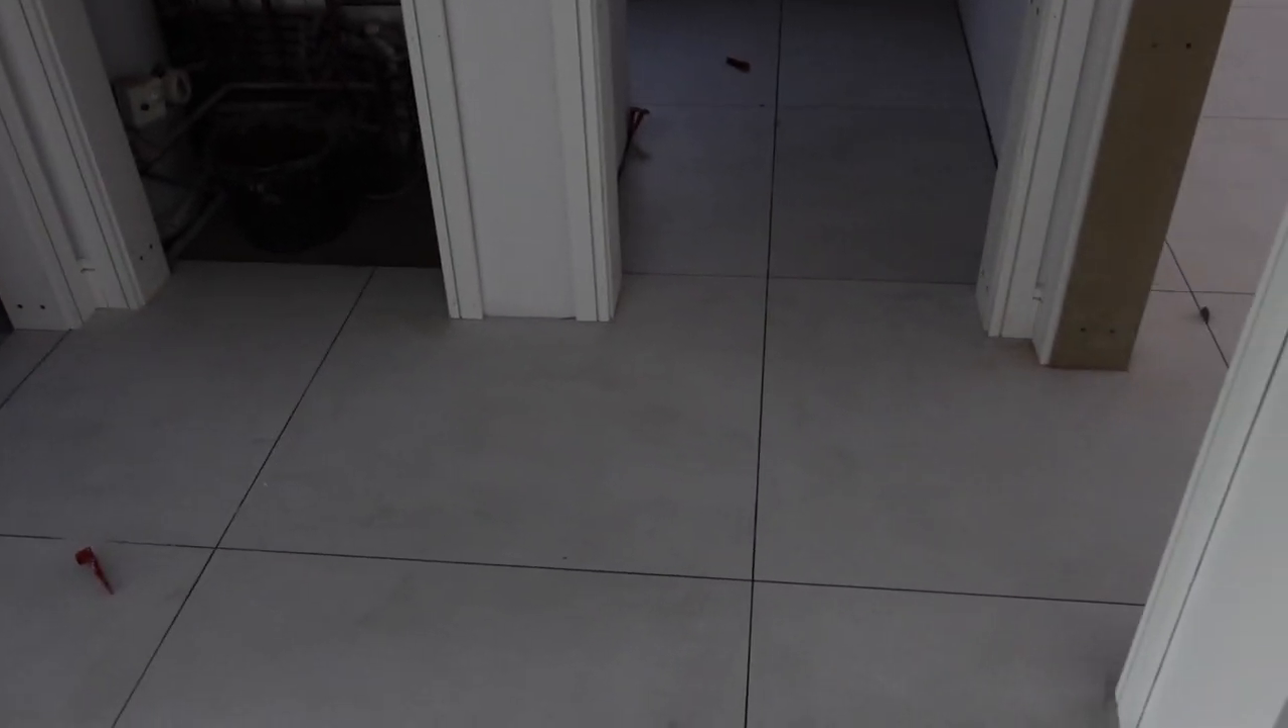They've done our door liners and architraves here they haven't done any skirting down here because they're obviously waiting for shane to finish the flooring first but this just completely transforms the house.